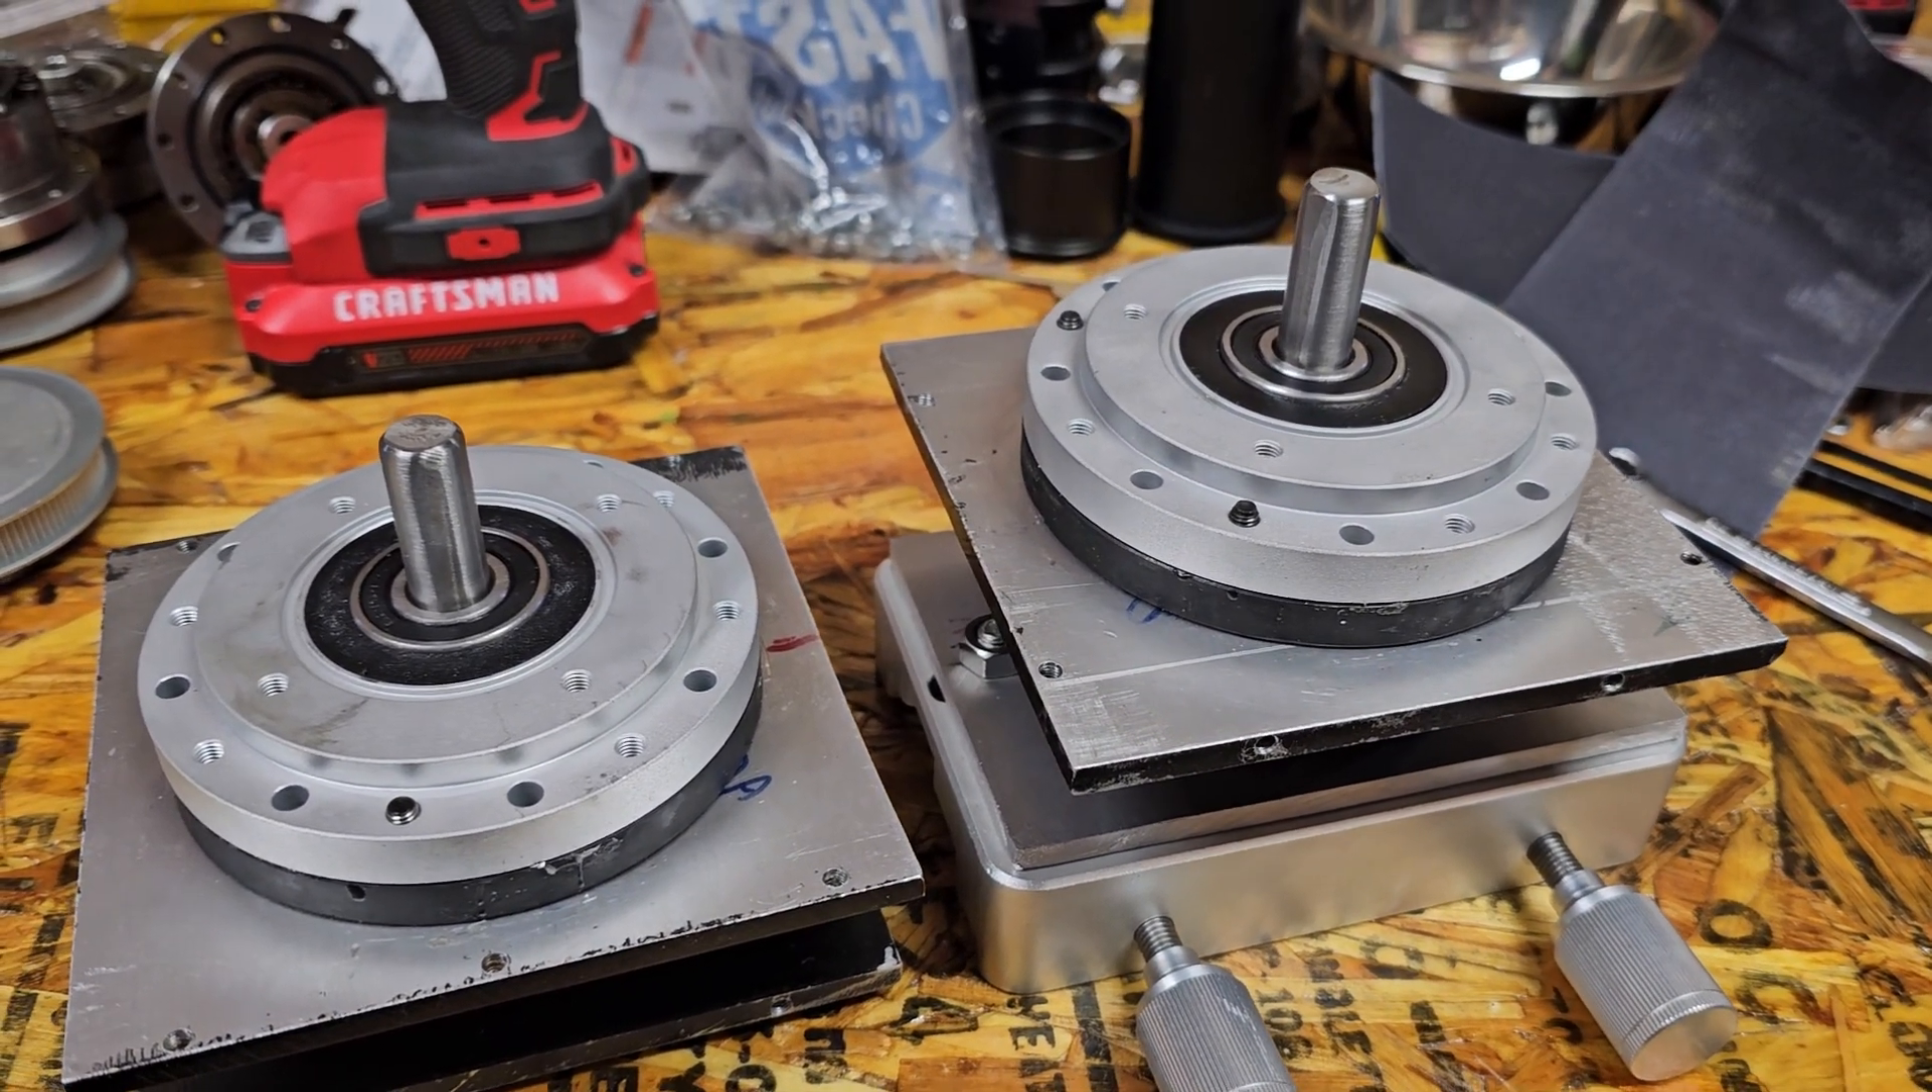Okay, bearings are in. Now, I just got to put the pulleys on and we'll be ready to install them.